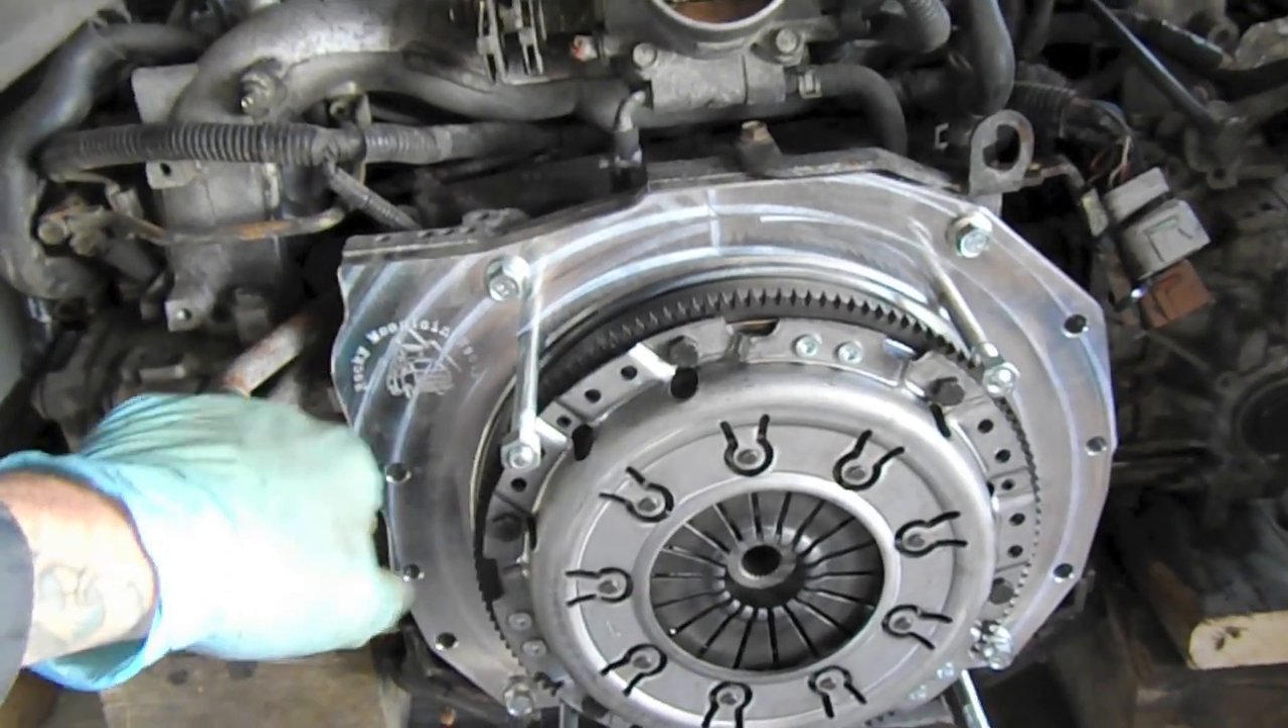I have the clutch and pressure plate mounted.